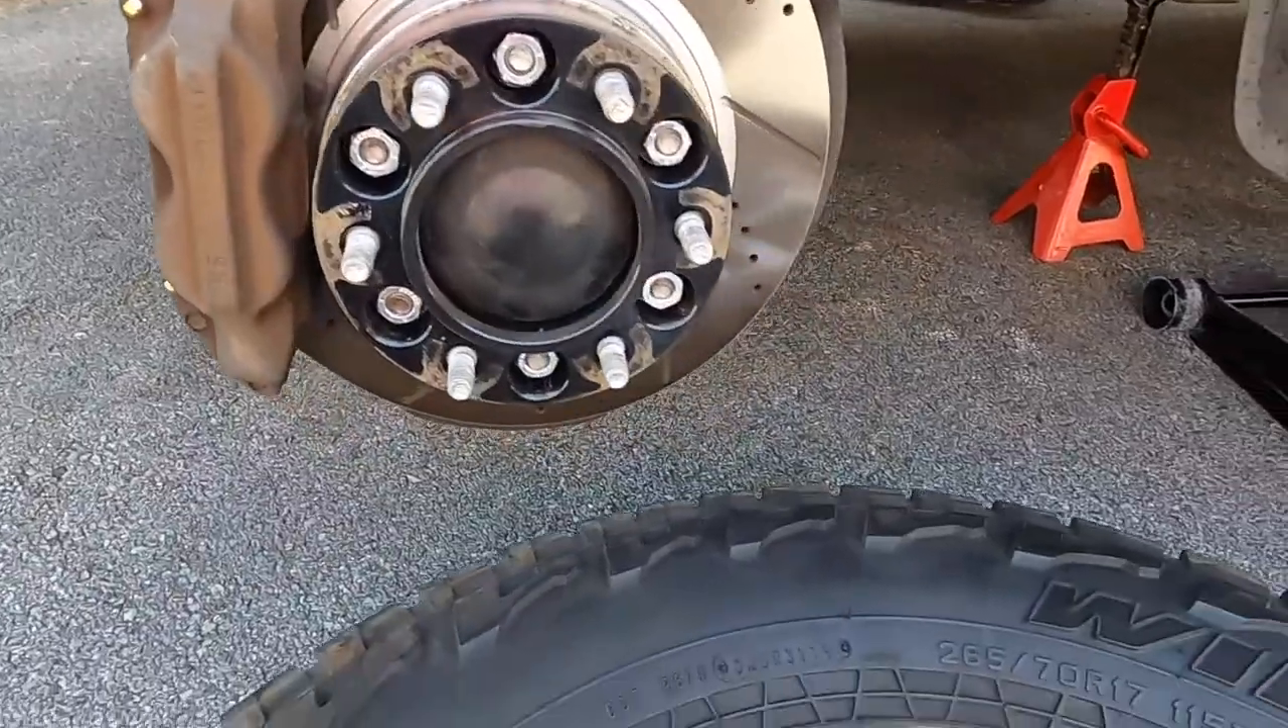So we got the wheel off.